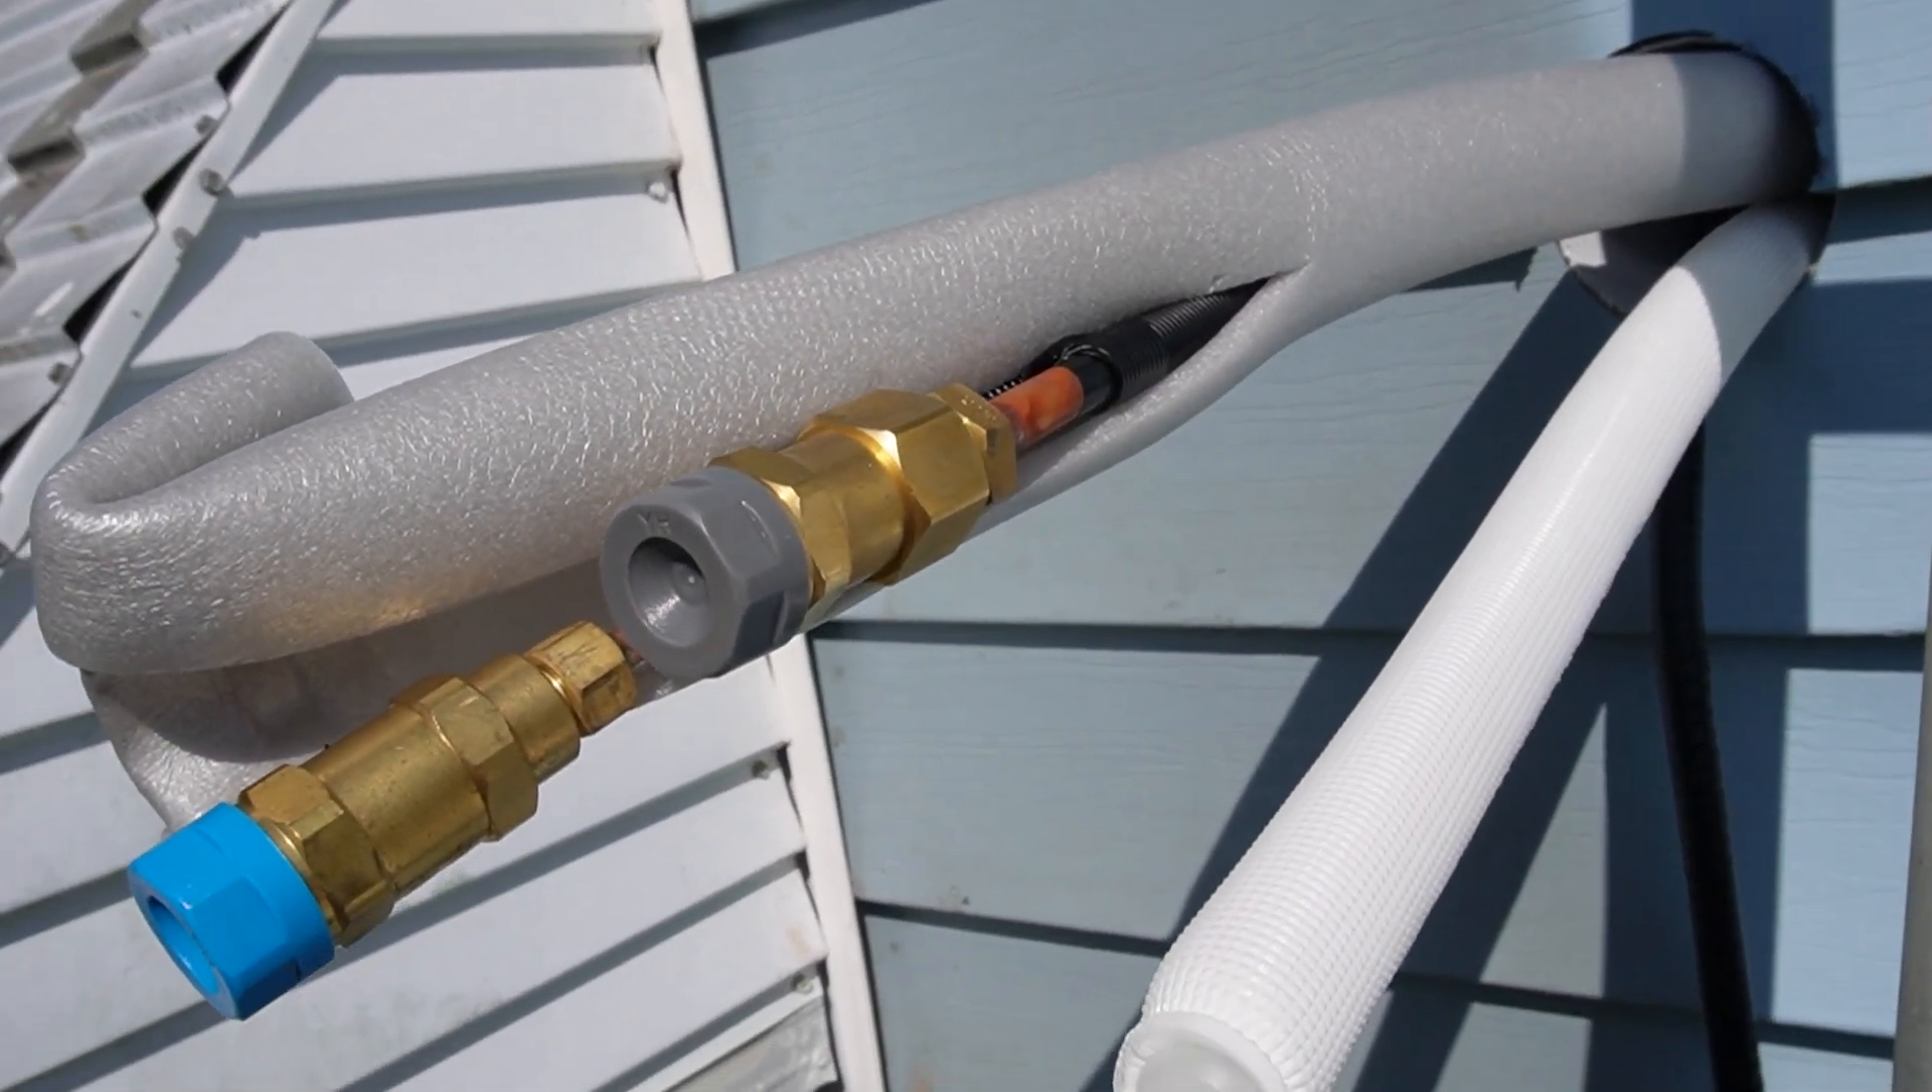You can see there's the lines that we just put in coming out the wall.